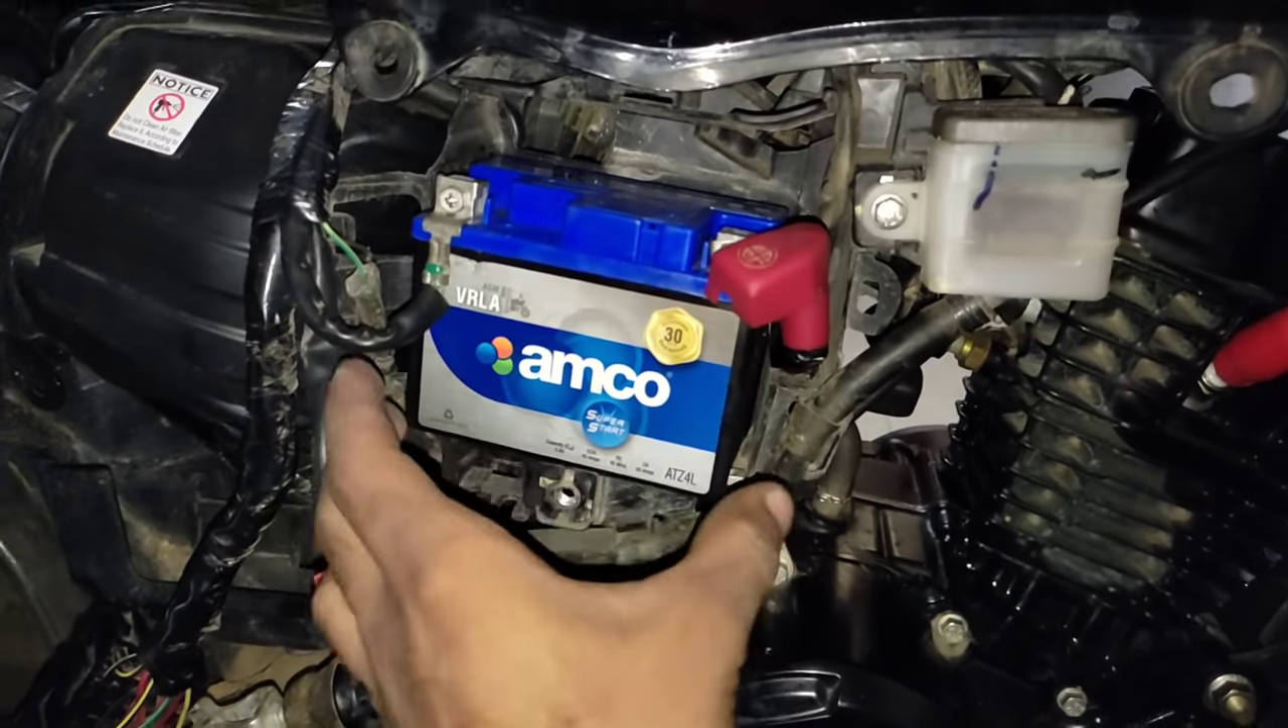चेक आउट करने के लिए एमको का बैटरी भी लगा दिया गया है।